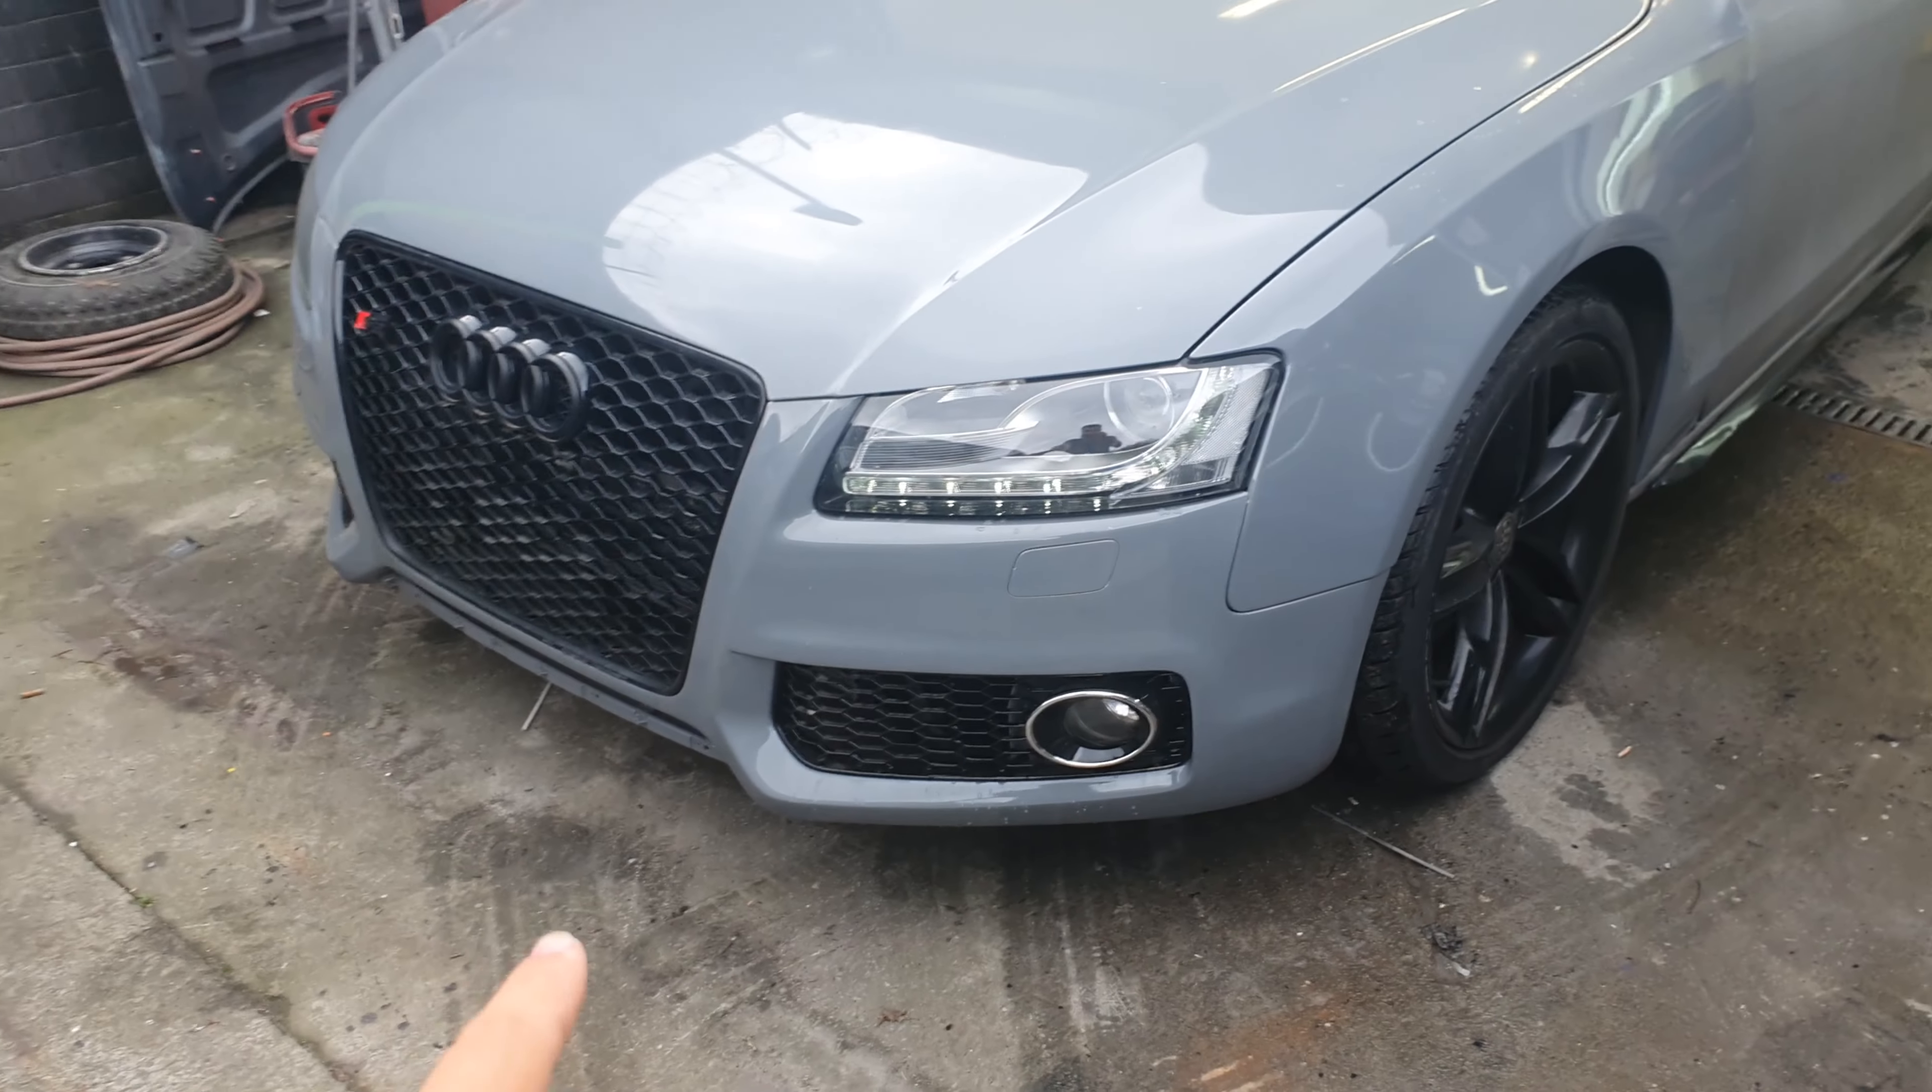So as you remember from the last video, we have put on the front grille, all the lights are in, the wings have been painted, bonnets been painted, bumpers been painted.